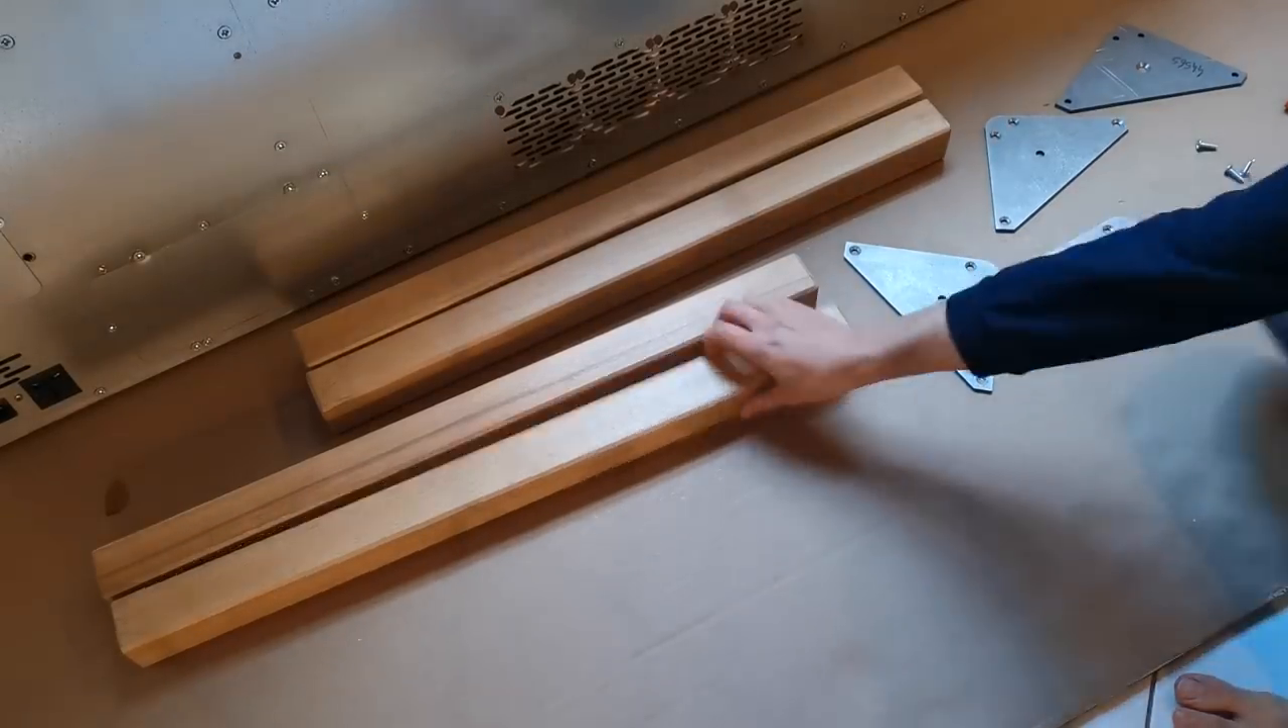The structure is now almost done. The last thing is to add some wooden legs to the desk.